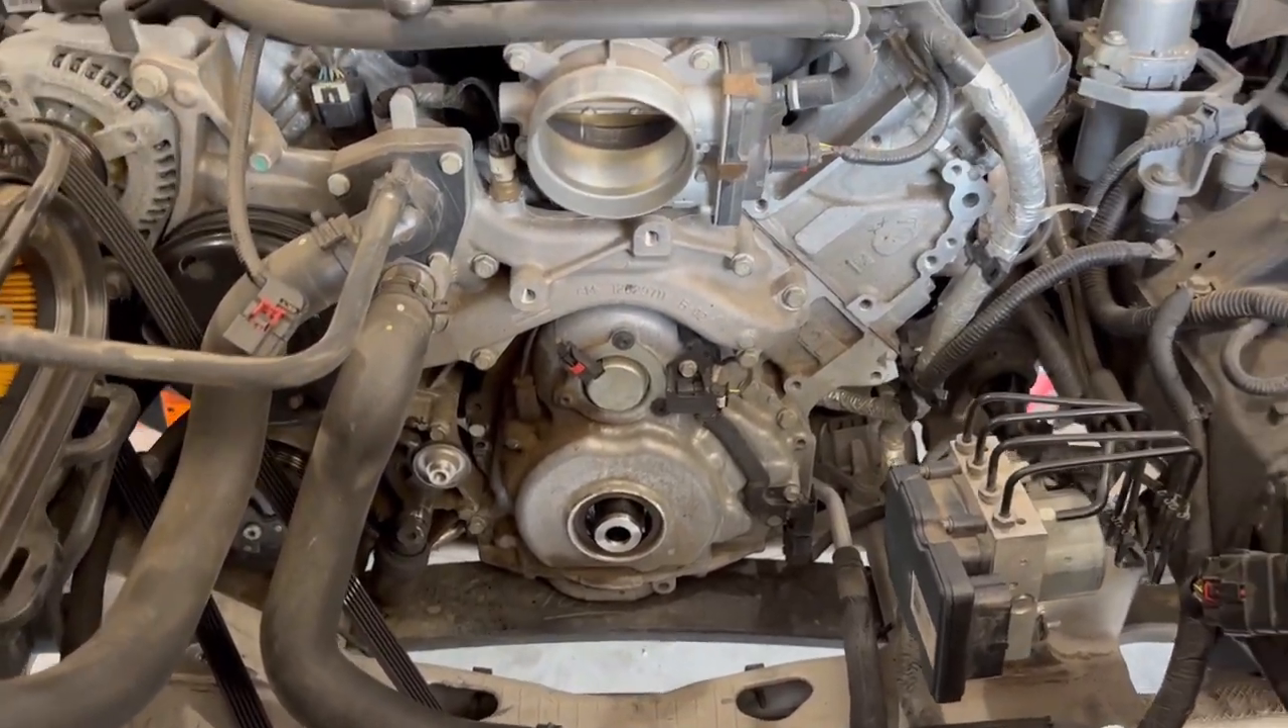We've got our stock crank pulley off there.